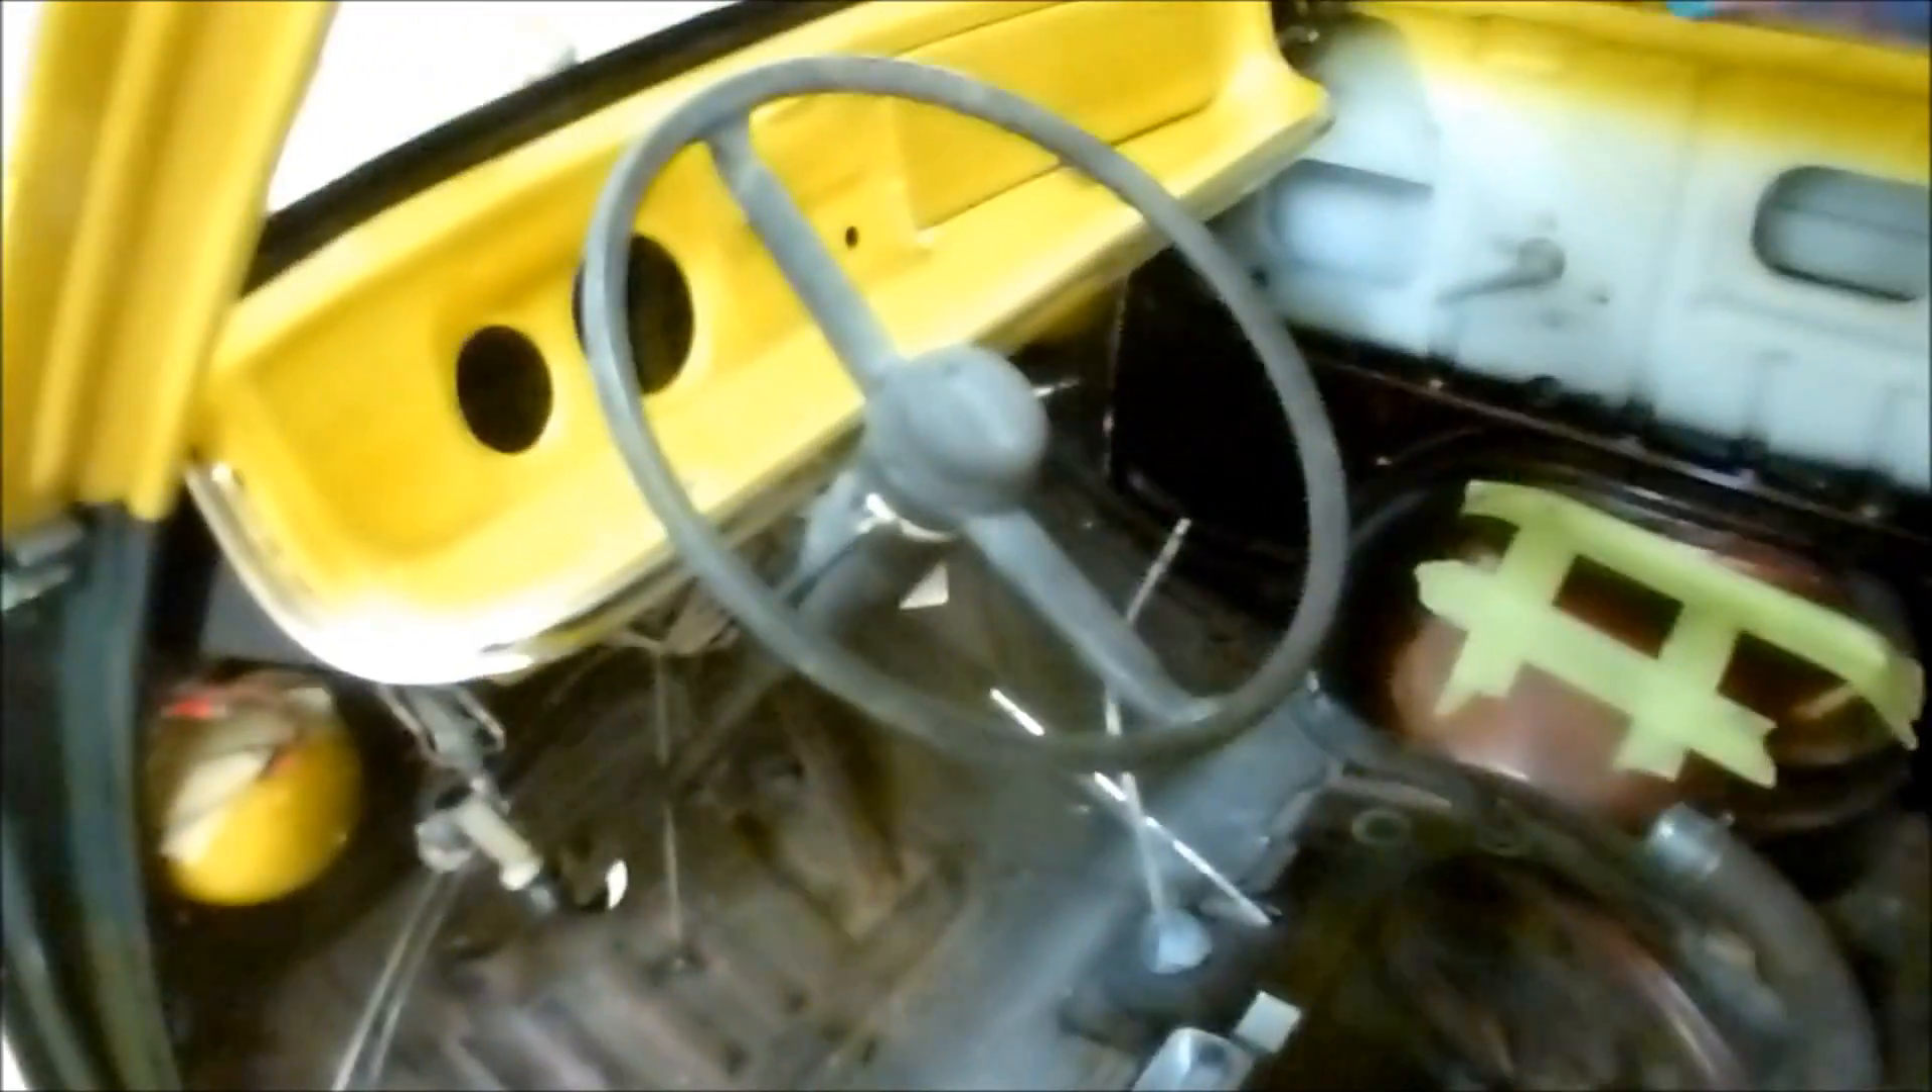I have the the dash installed.